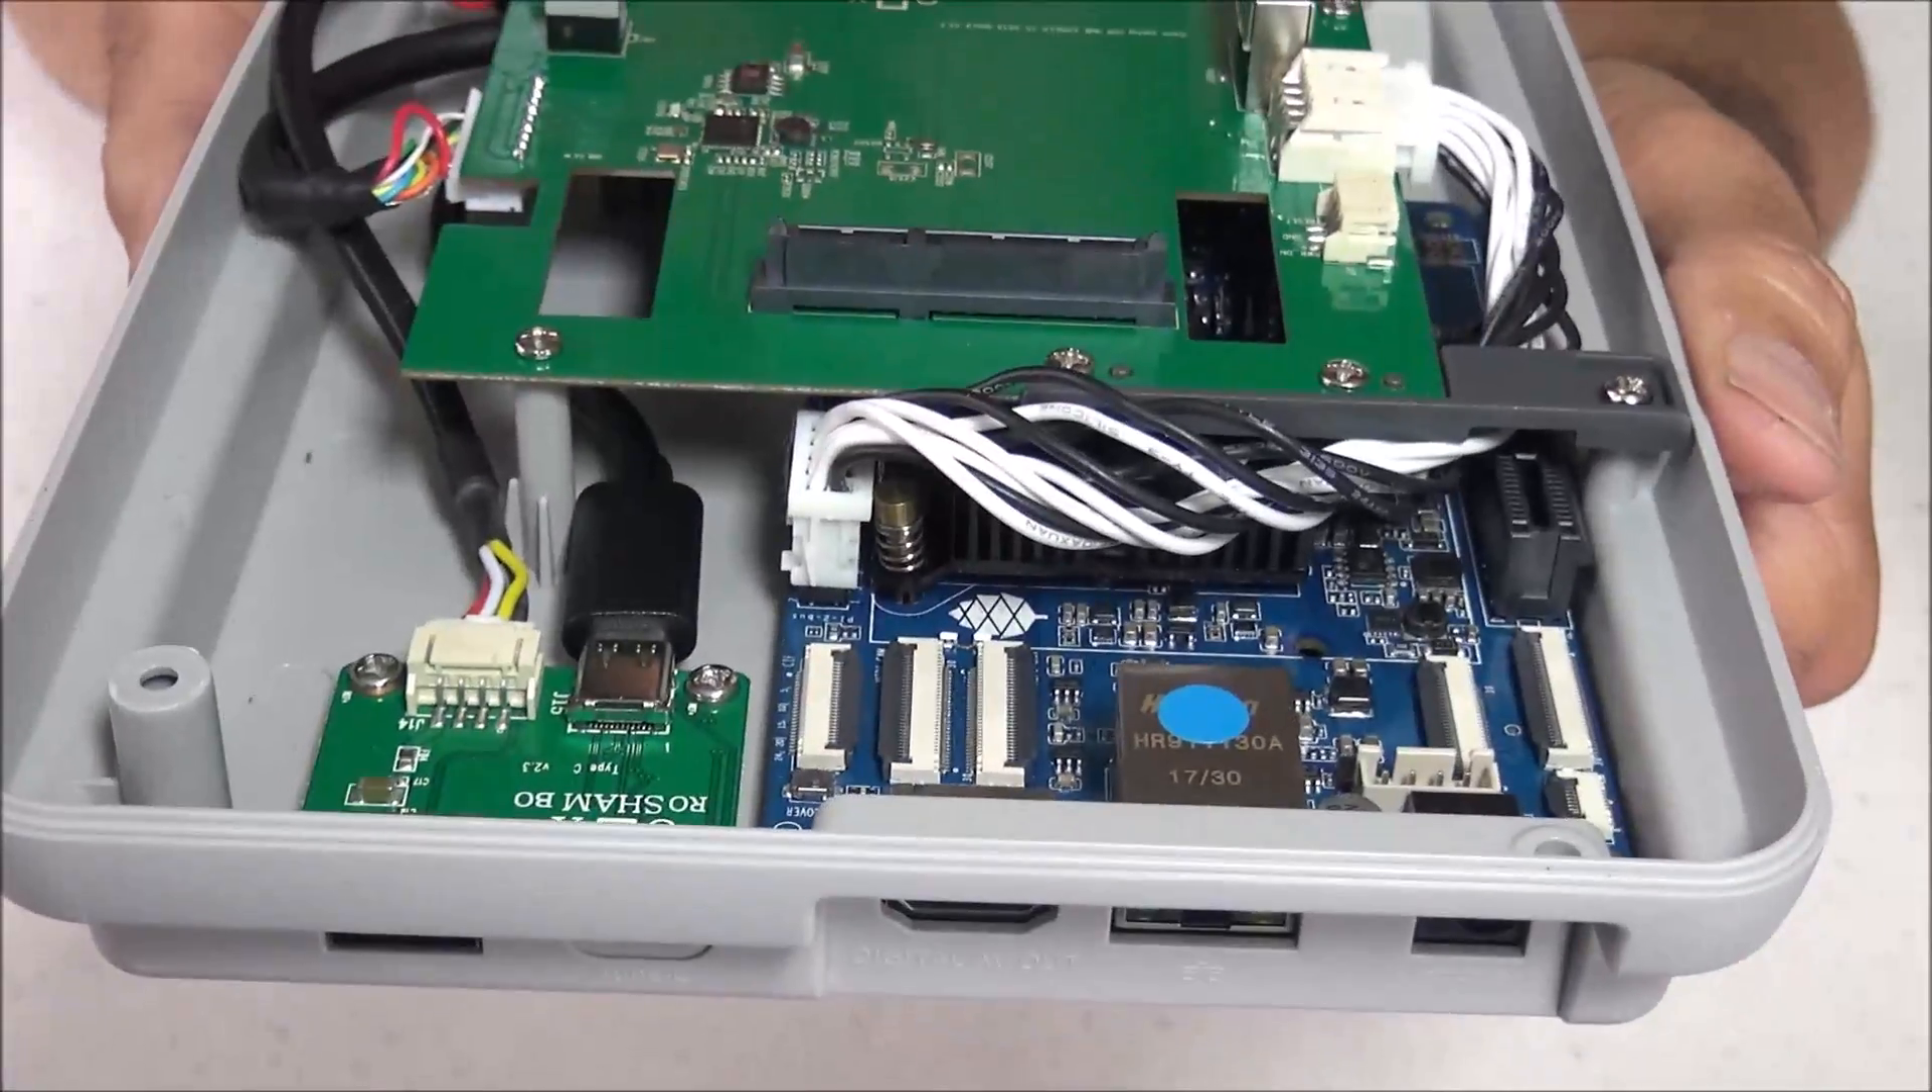And here's a final look at all the connections before we go and put the top lid on.